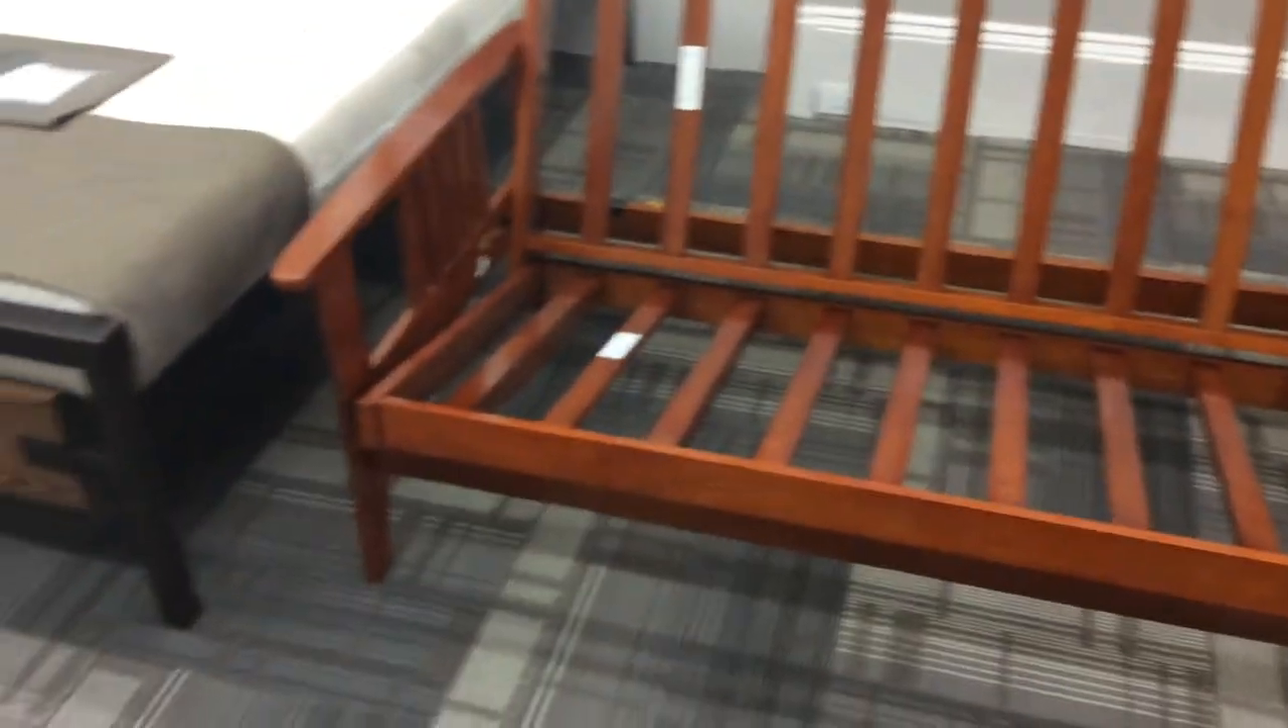Now we've got the seat deck all attached to the back deck there.